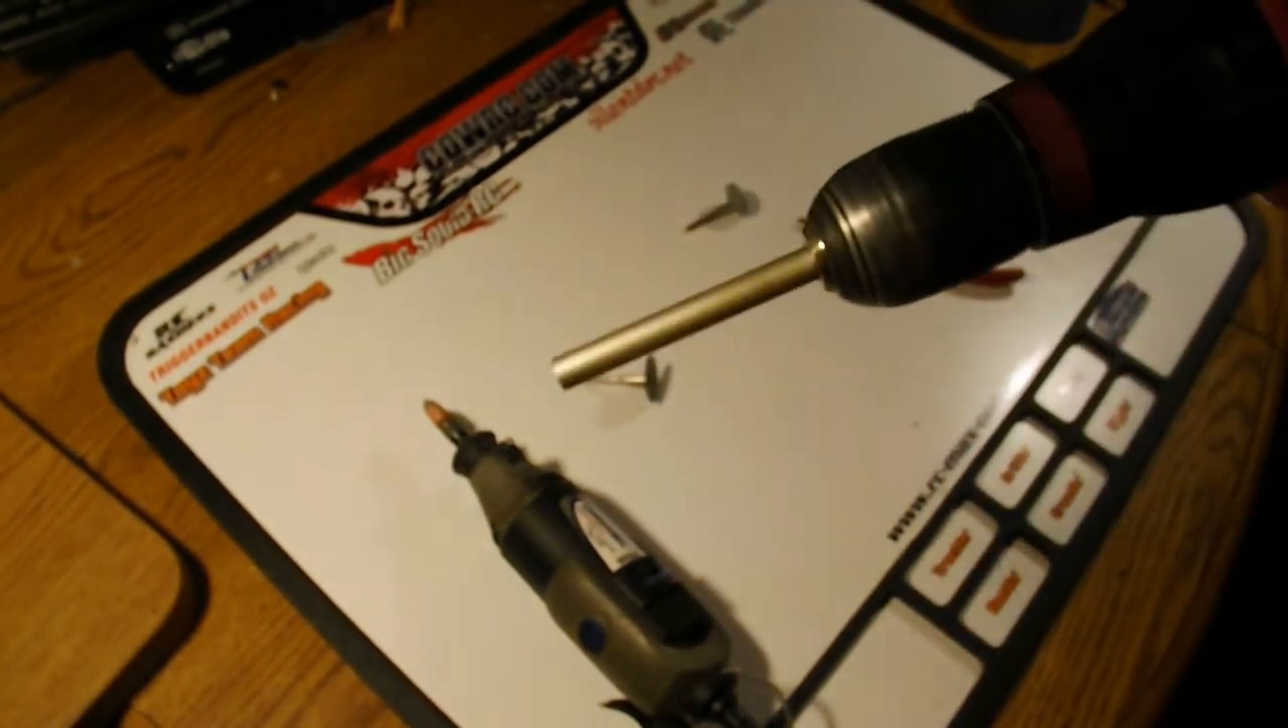Now you can see I've chucked the whole pipe into my cordless drill.